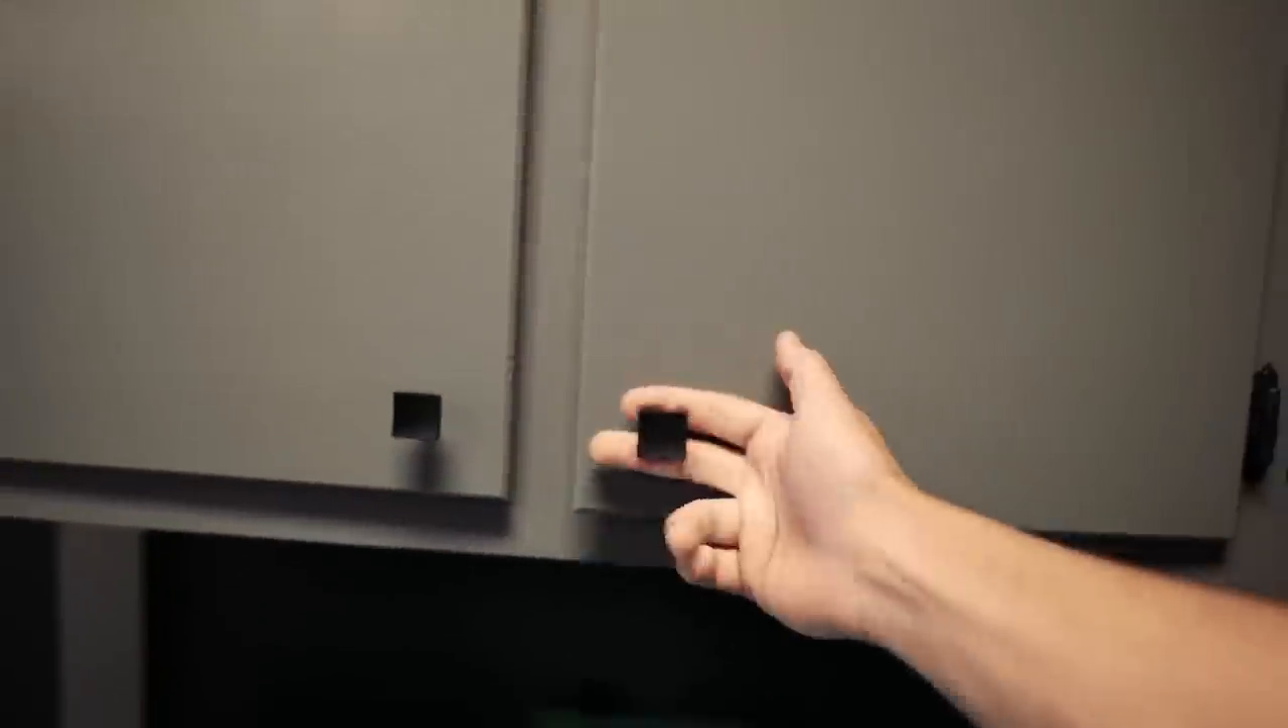The cabinets have all been repainted. We've got some hardware on all the cabinets.